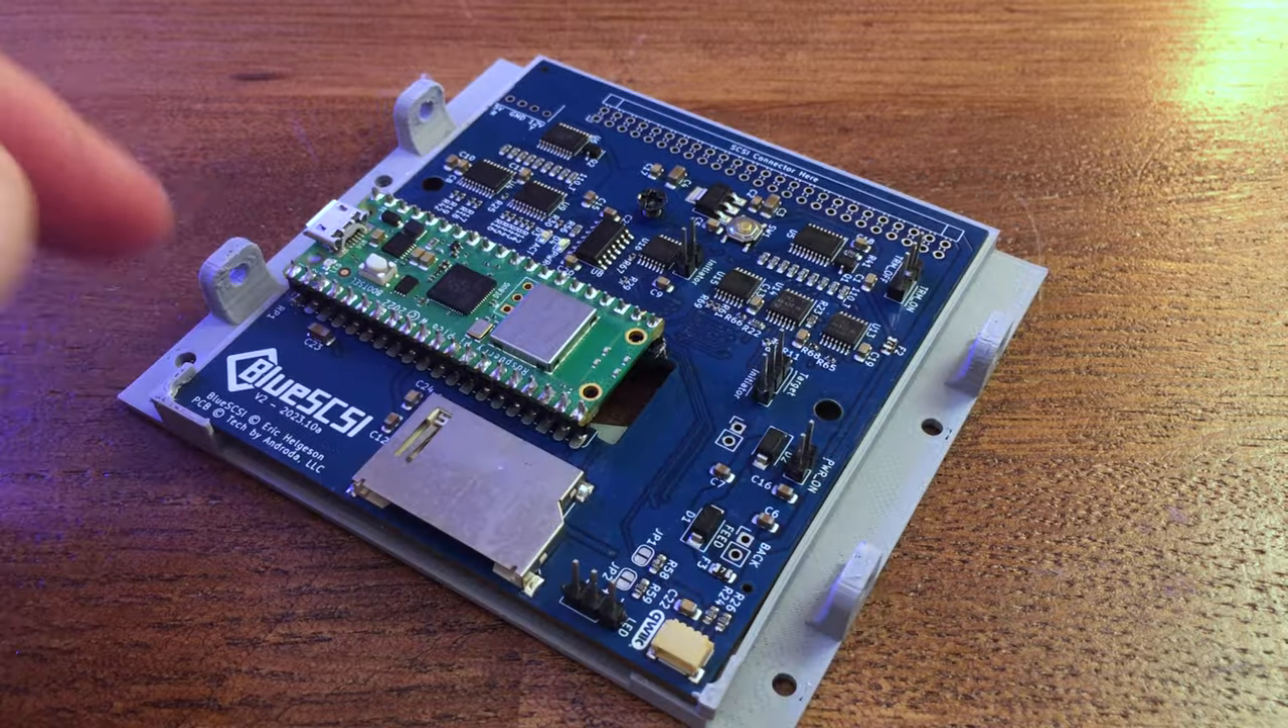So this is what the device looks like when it's put together. Not fully. It's actually missing the SCSI header here, which I'm still waiting to be supplied by the vendor of this item.